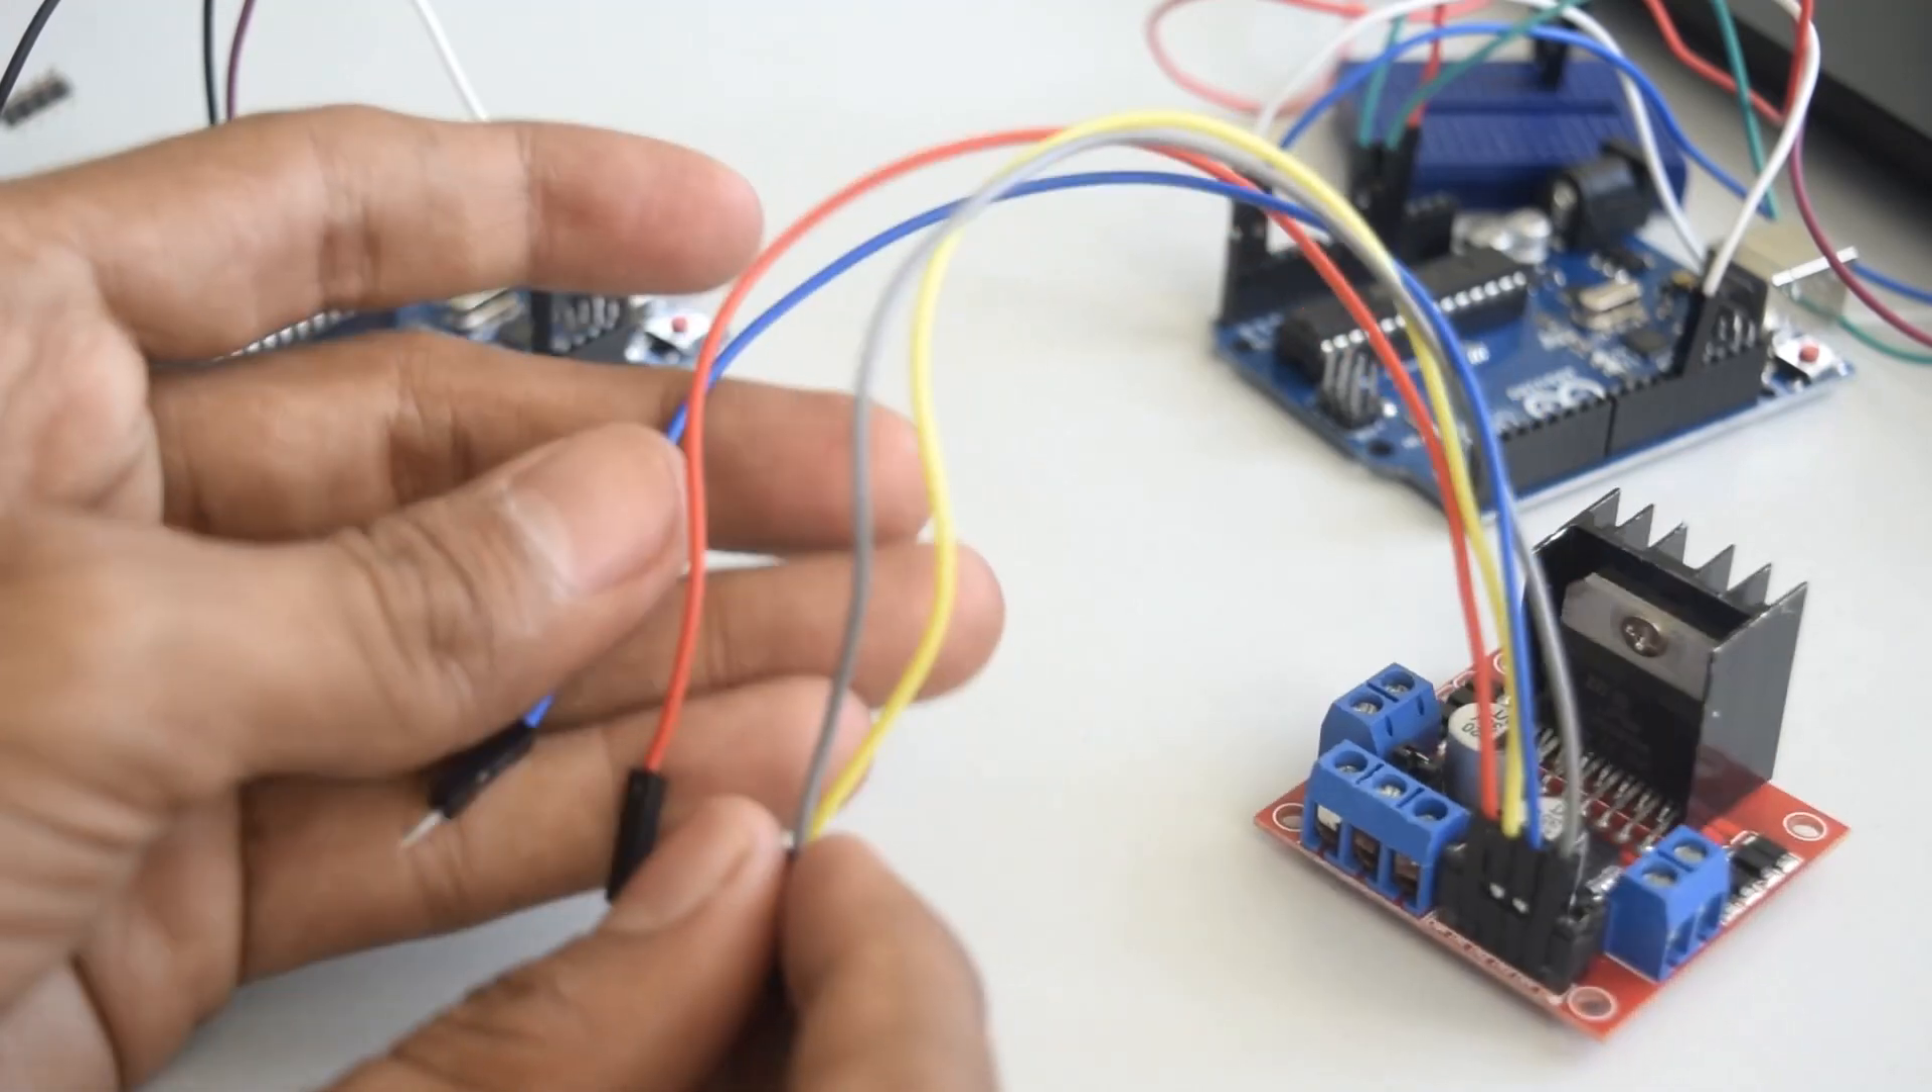I have connected four male female jumper wires.